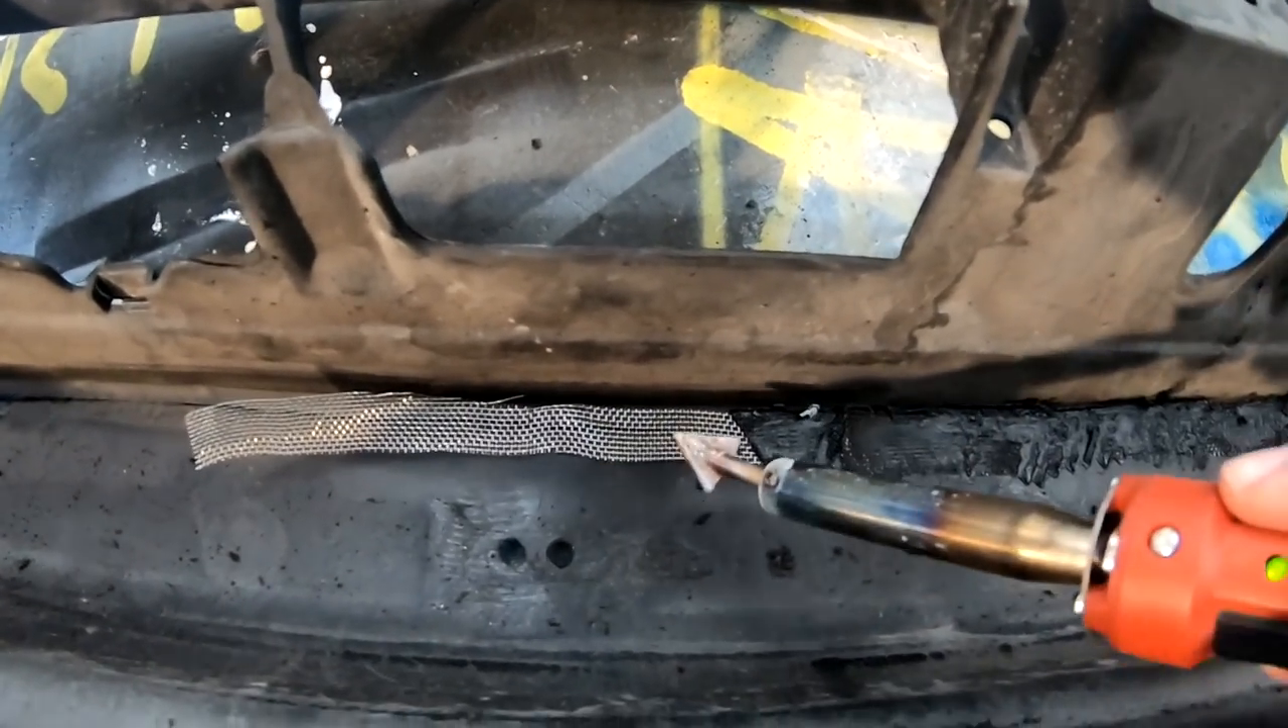So, what we do, the metal mesh is there. I have not added any material at all.